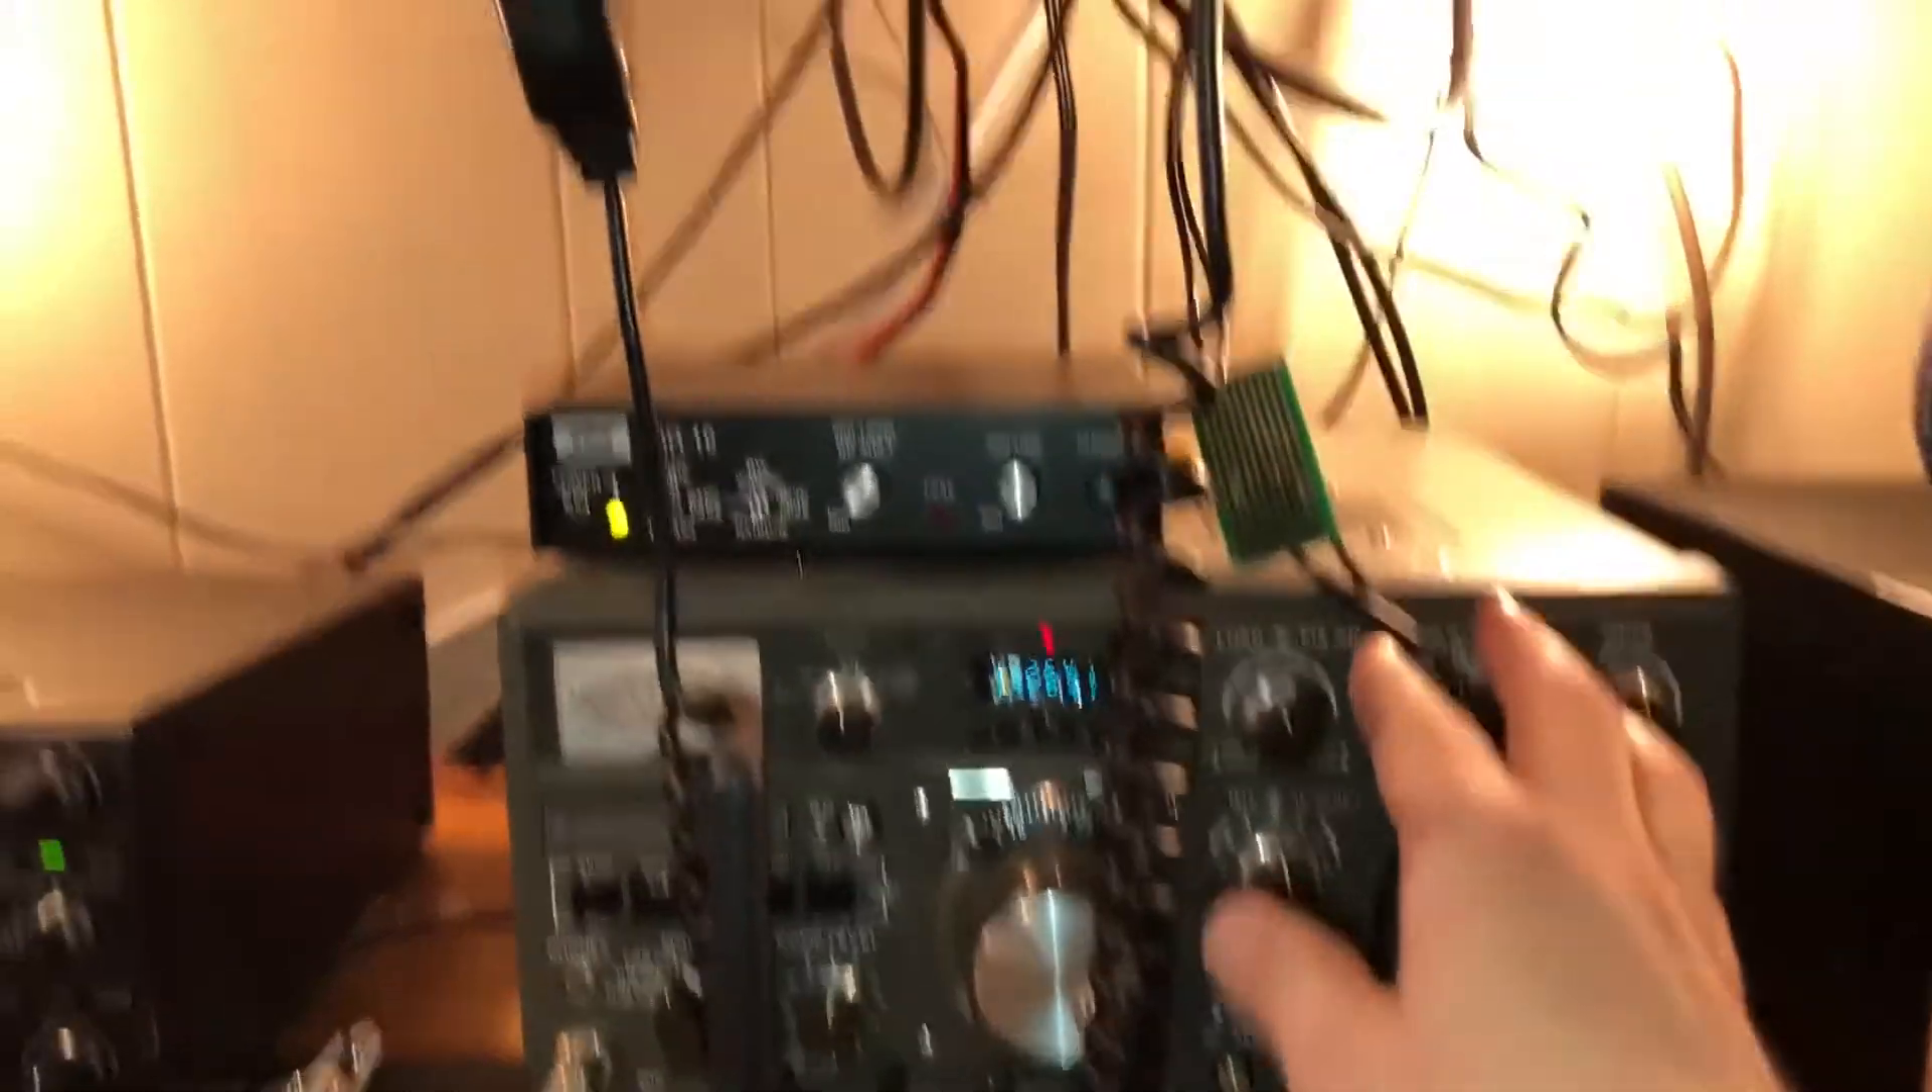So i just connected the cable up it's not uh it's obviously not finished yet so it's just hanging here in the open.